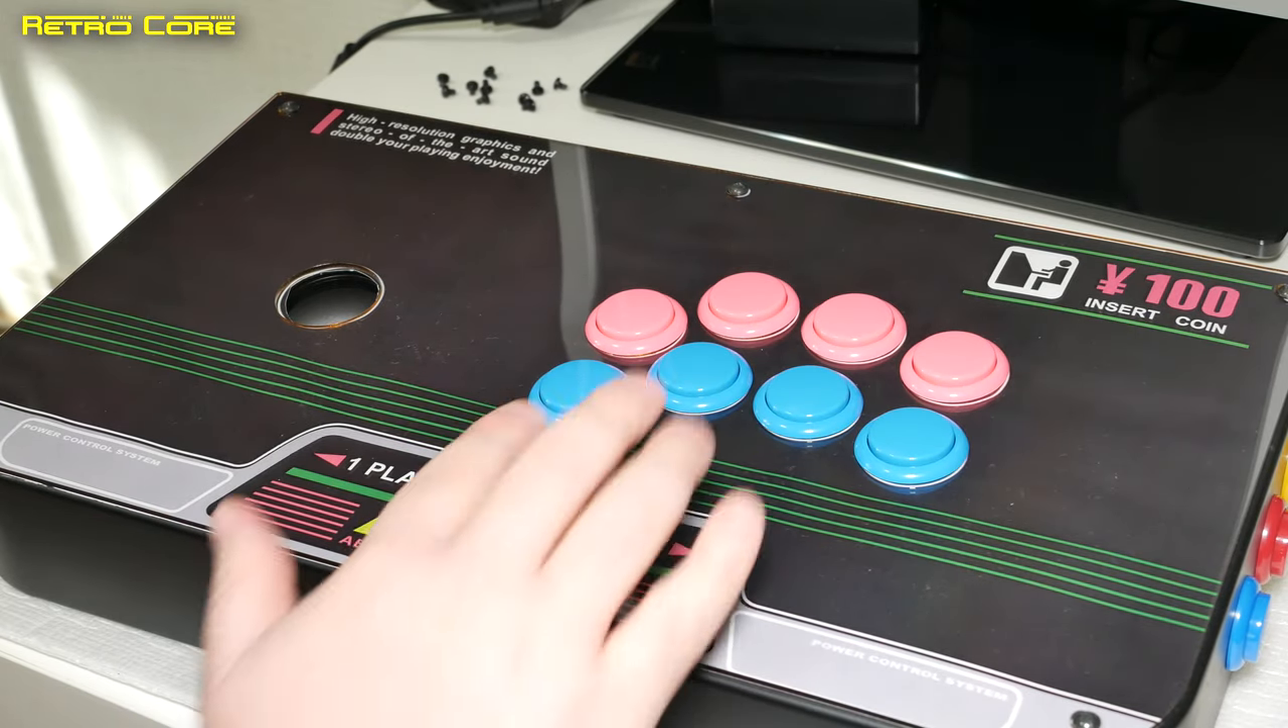Let's get them all connected up. We've now got all the buttons in and they're looking good.